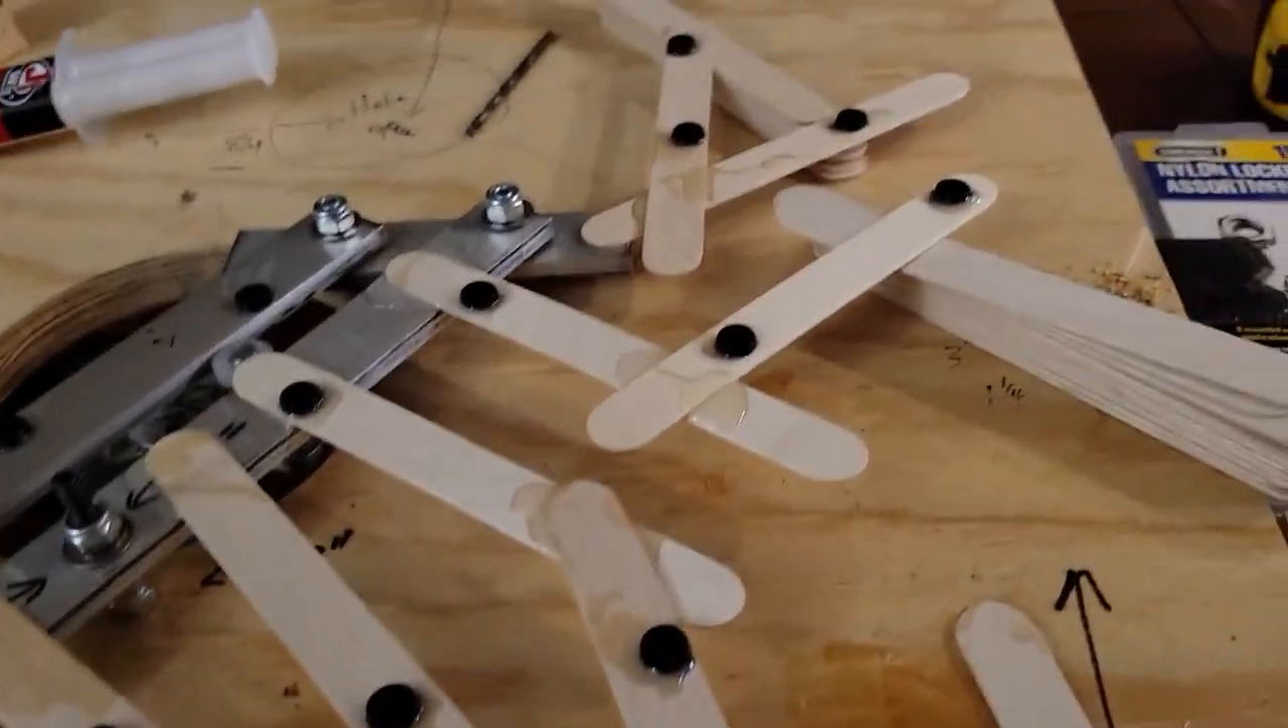I got the magnets on I use JB weld.